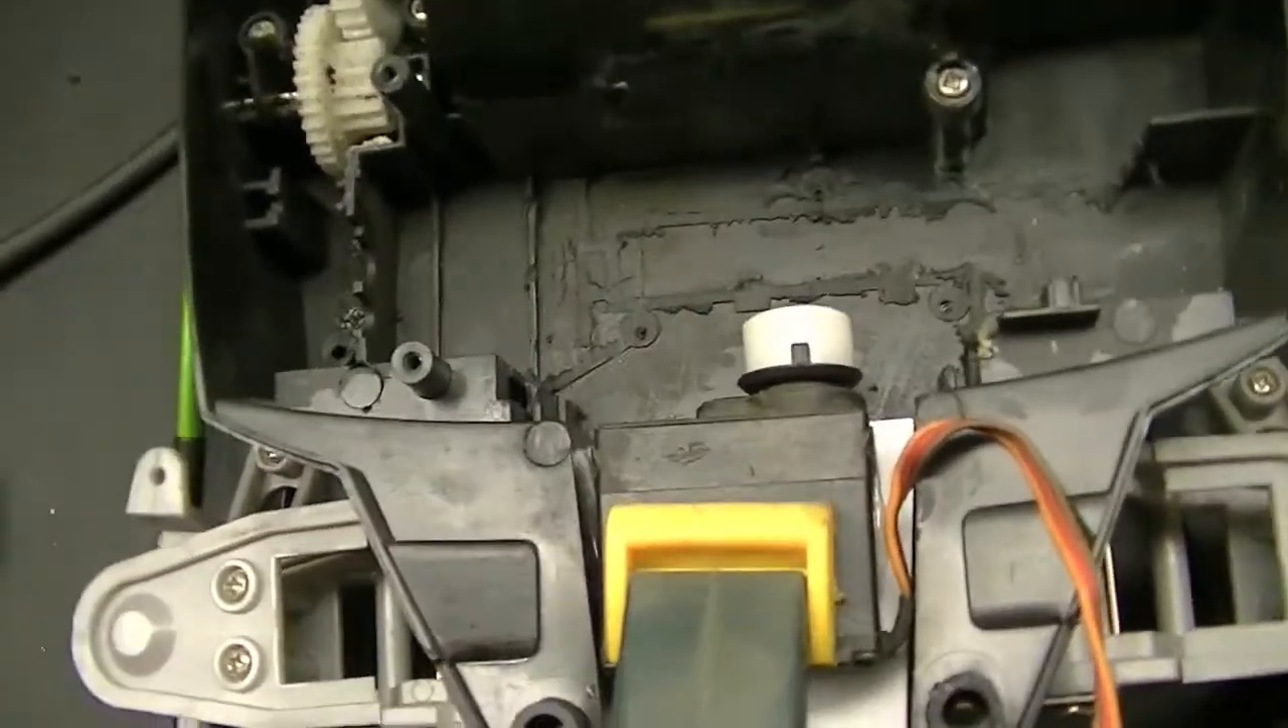As well, I got the servo mounted. And it's clamped in because I used some goop.